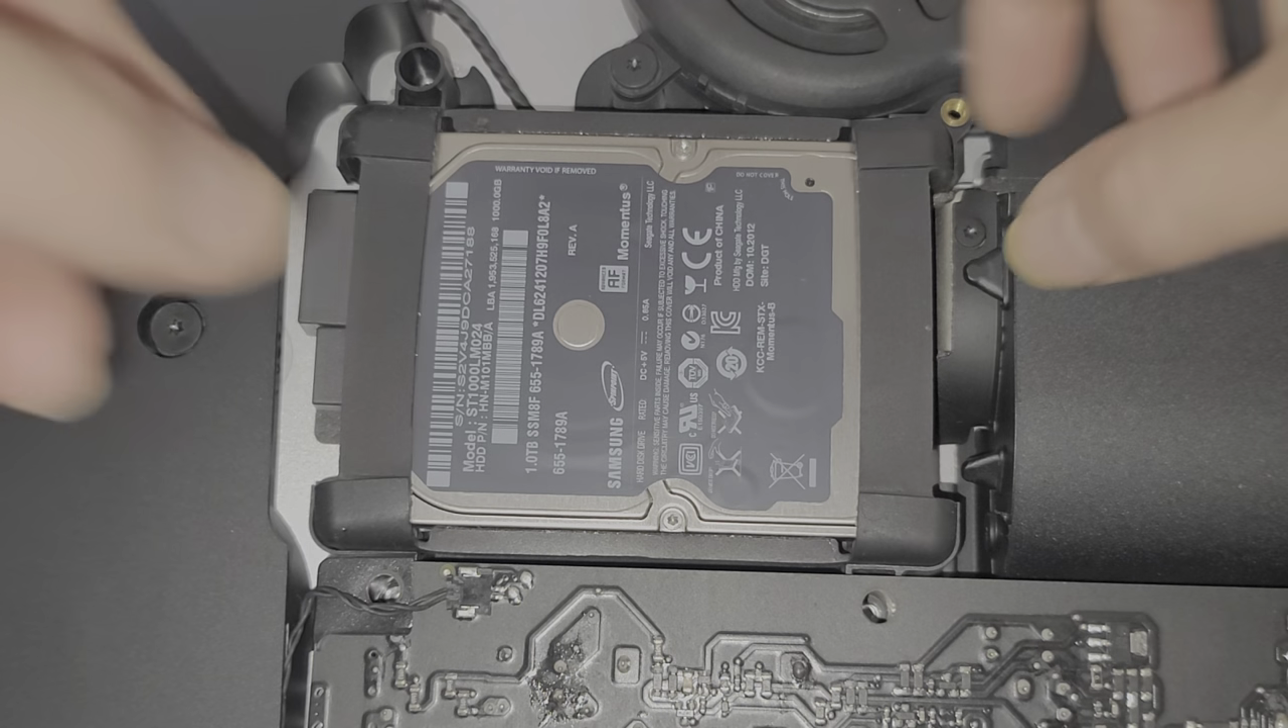And then you got these rubber brackets over the hard drive.